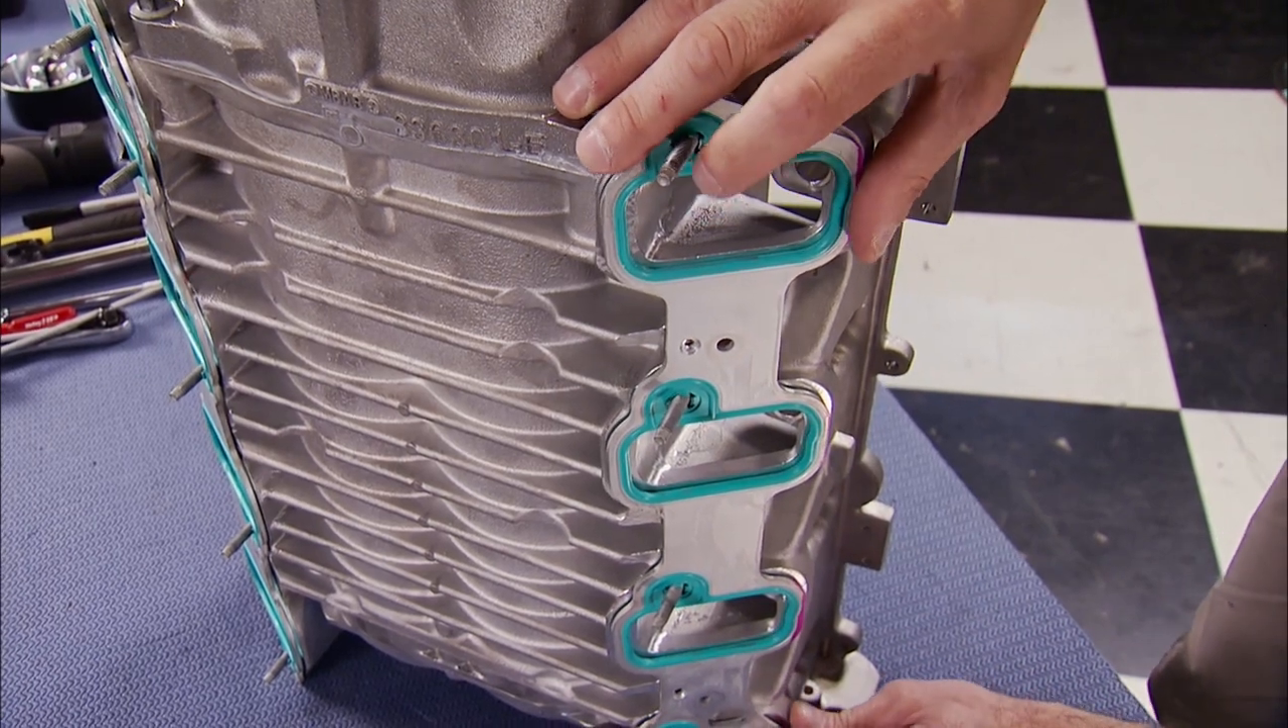The gasket for the intercooler is installed along with the factory GM intake gaskets. Now they're positioned and held on by the manifold intake bolts.